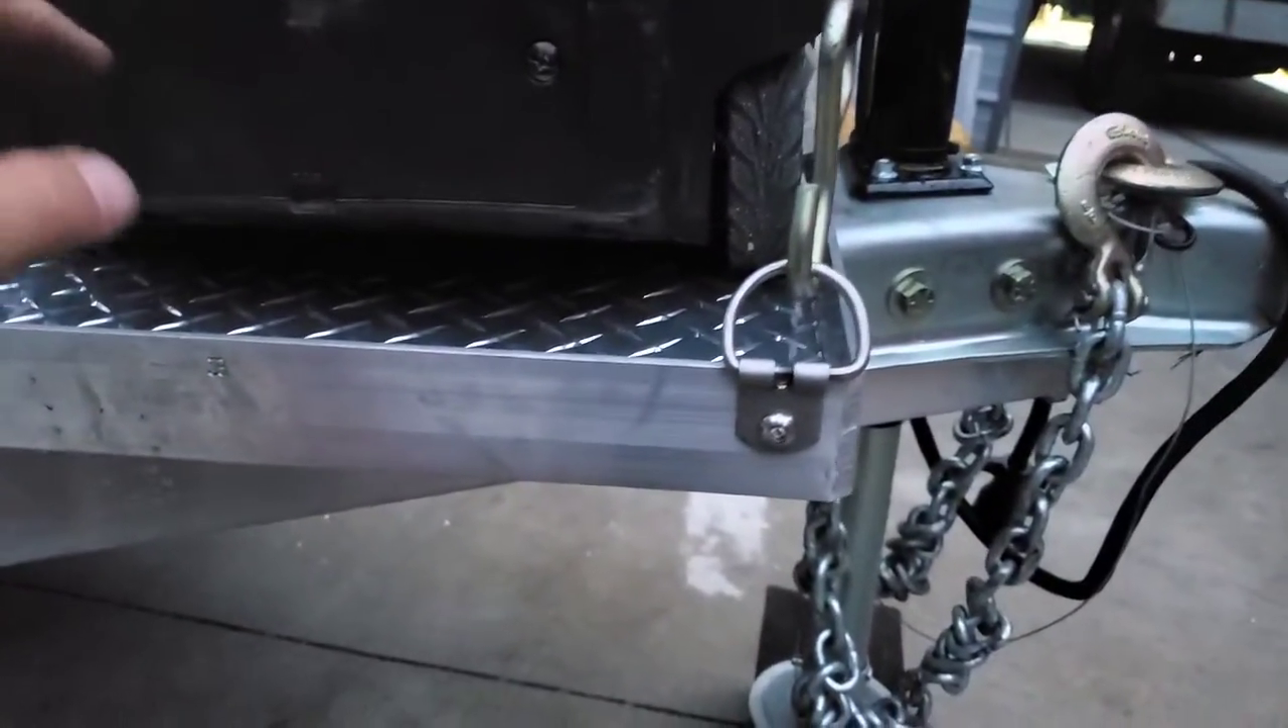But I went ahead and got our D-rings installed there. Stainless hardware, stainless D-rings, nothing going to rust there.